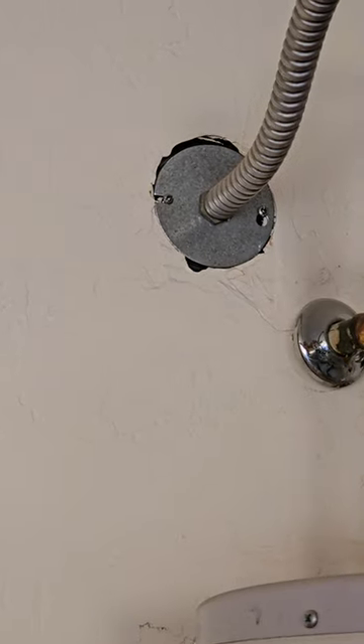We've got some gaps up there by that electrical junction box we should have filled in just to prevent gases from getting back into the house.